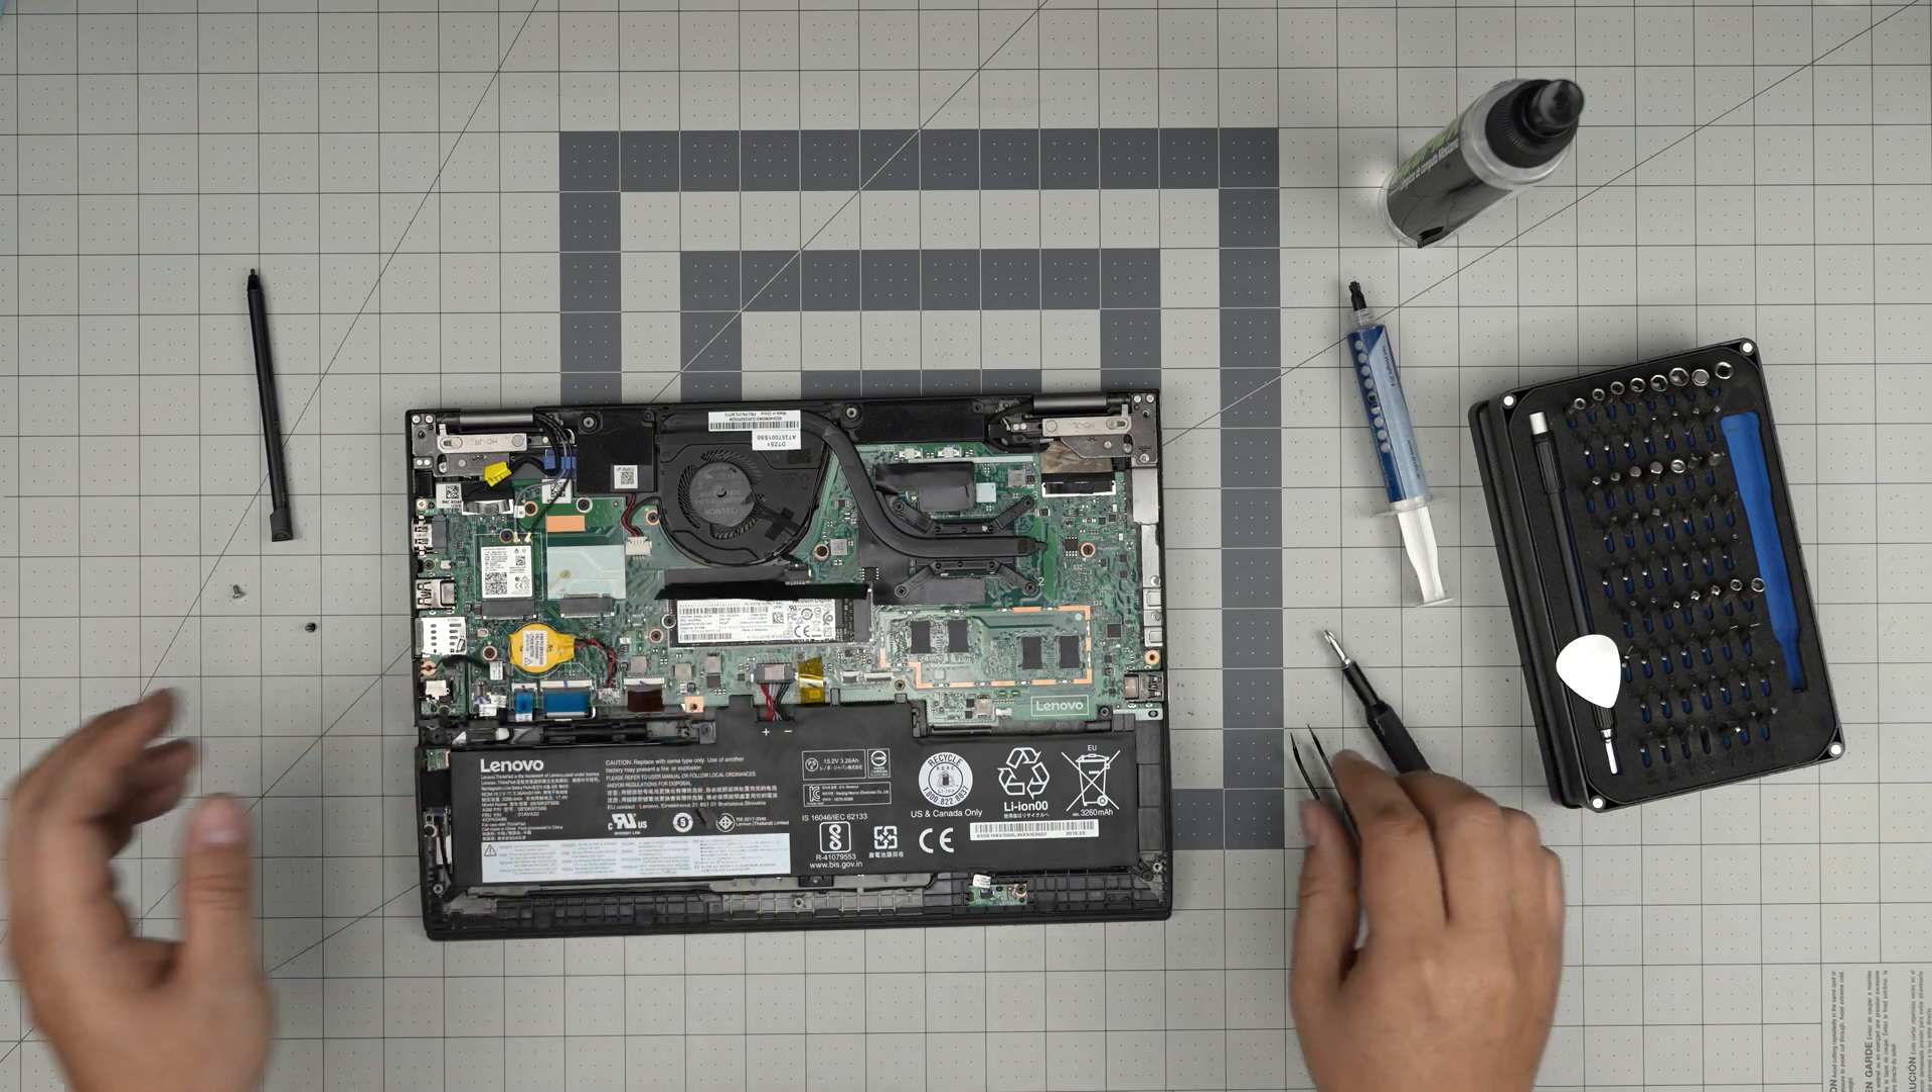All right now that we put the battery in place the rest is really easy.